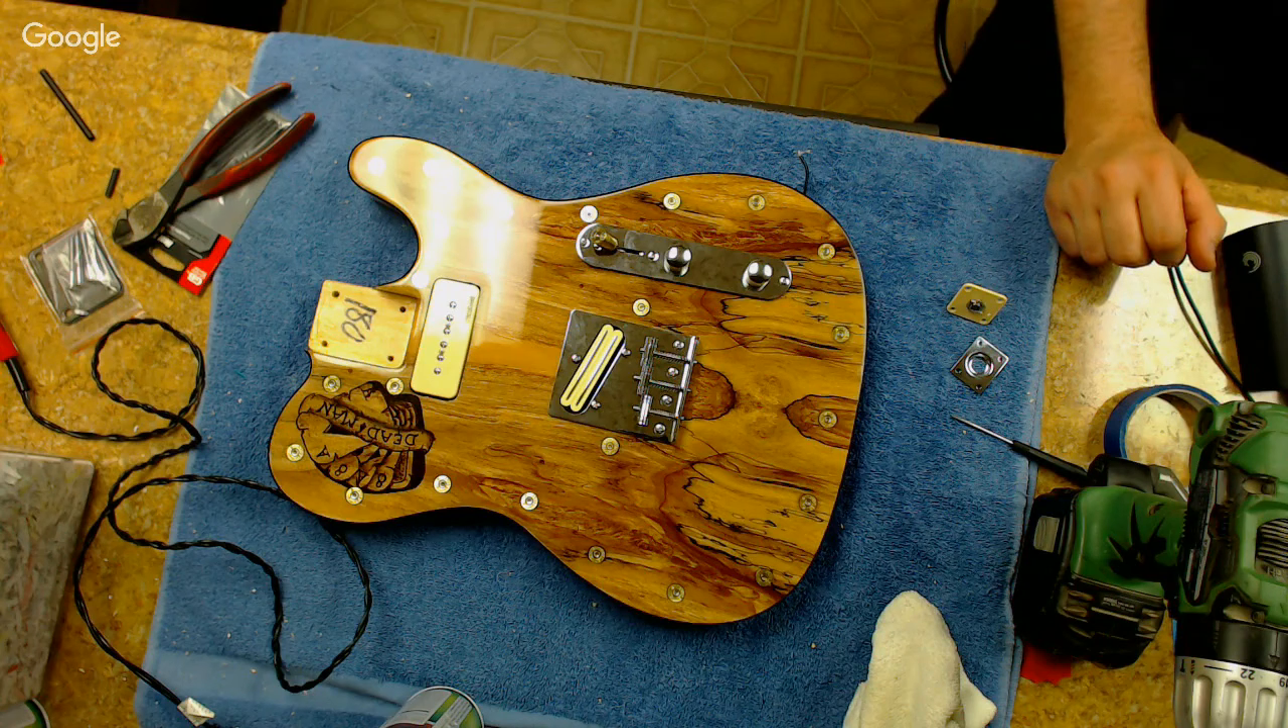The only thing I'm left with right now is just putting in the output jack, which I changed it from a chrome output jack, which comes with the kit, to one that matches both pickups.